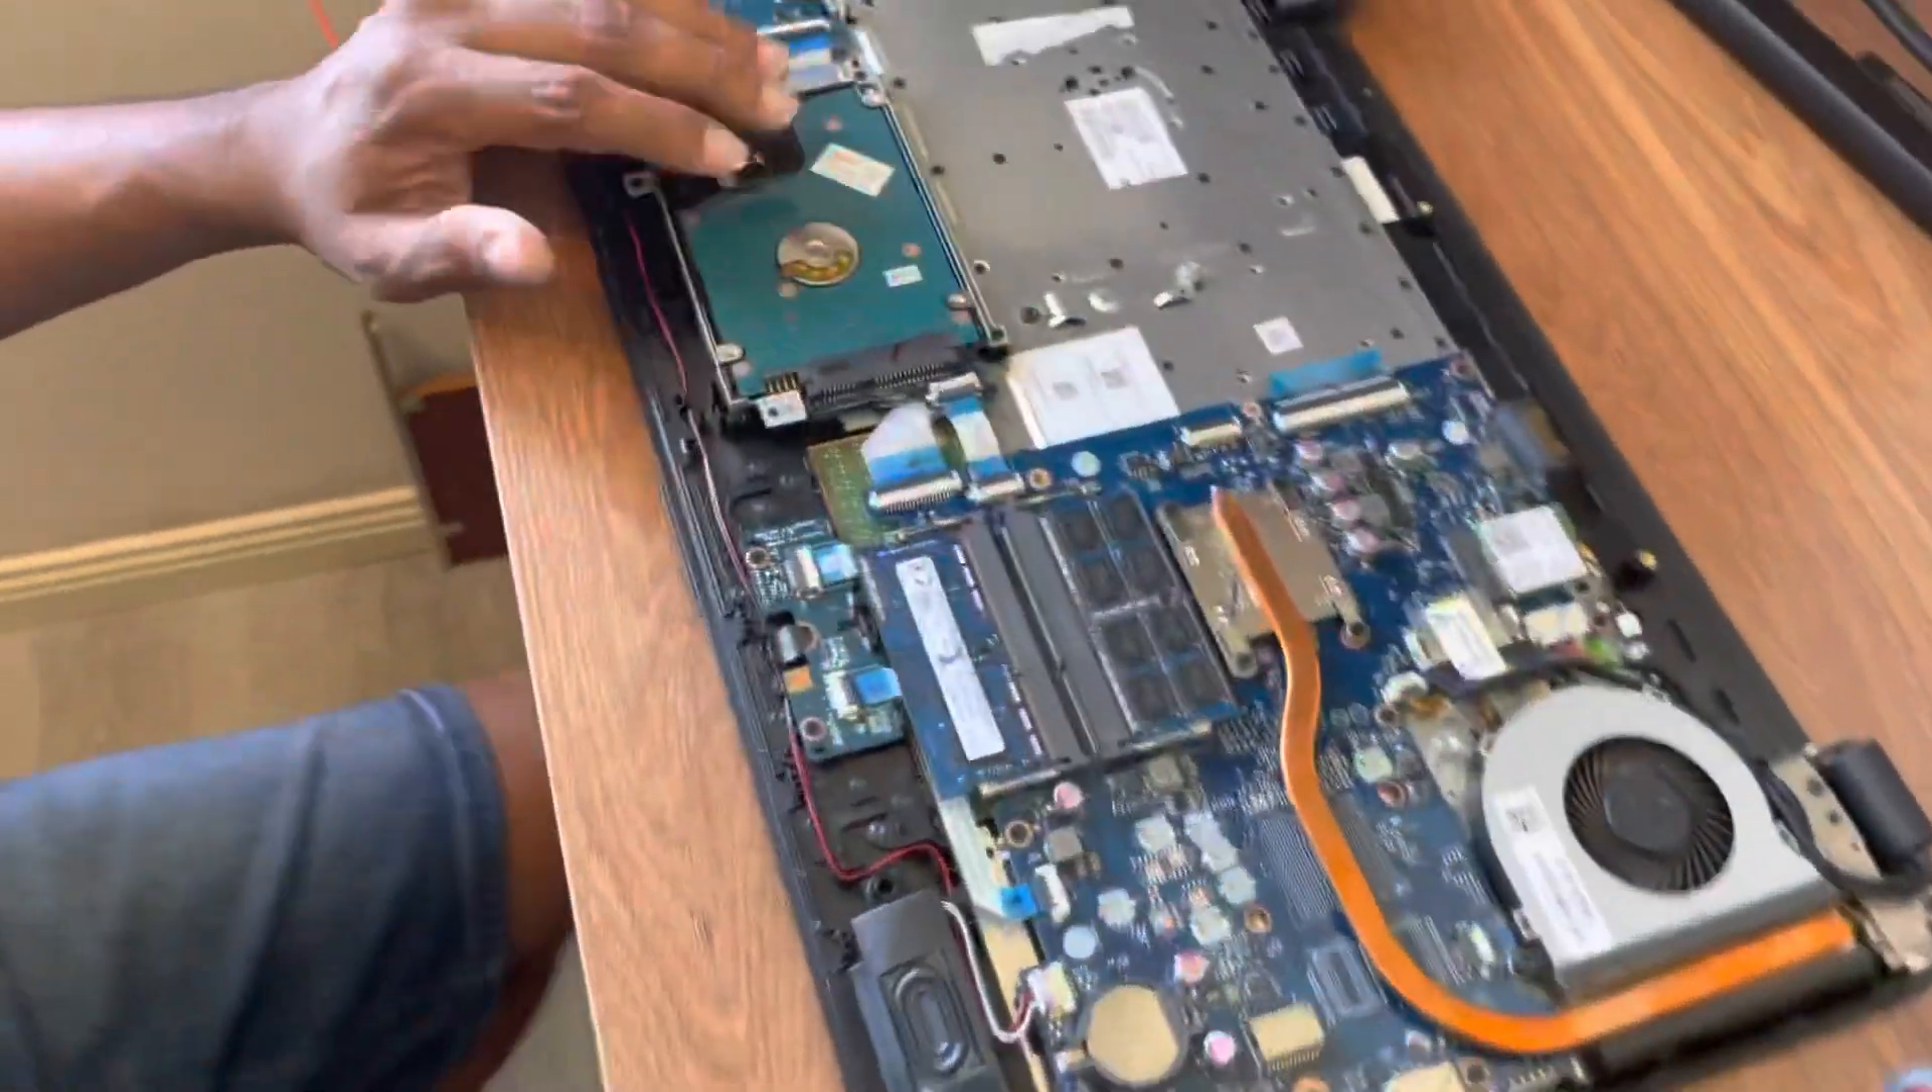So now we have opened the back cover and what we are trying to do is change this hard disk.